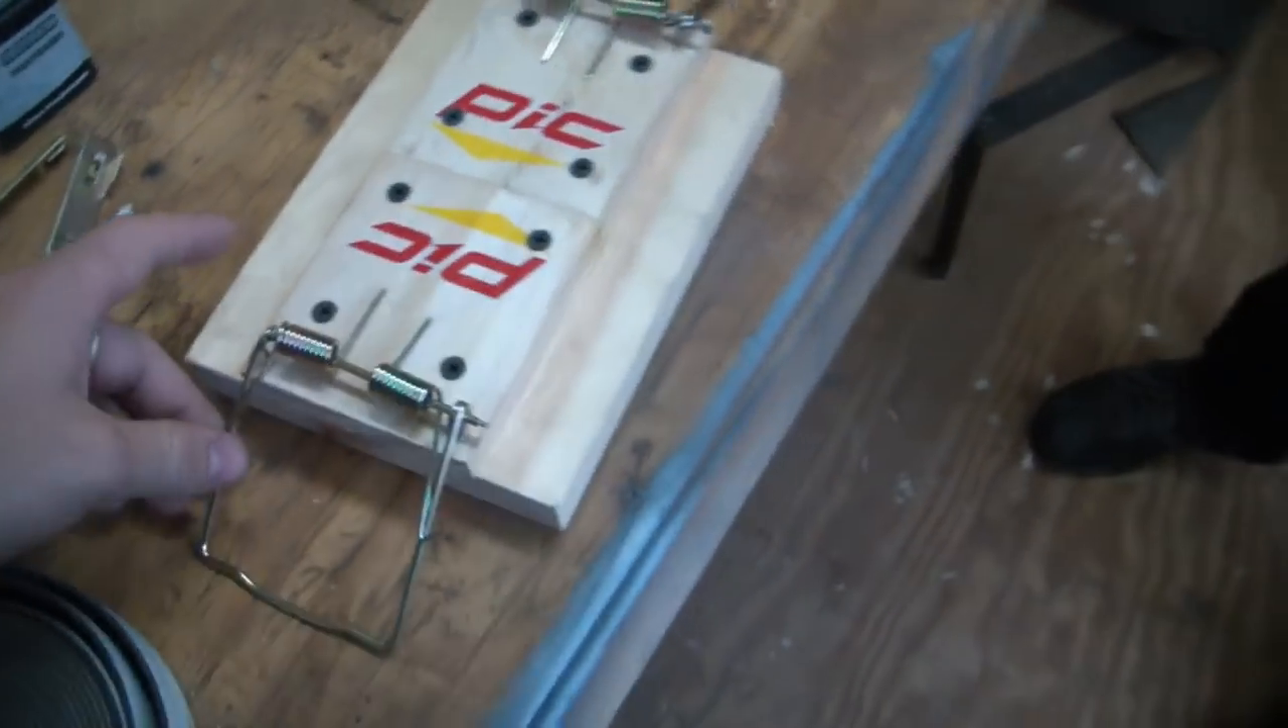We've assembled our rat traps to our back plate.